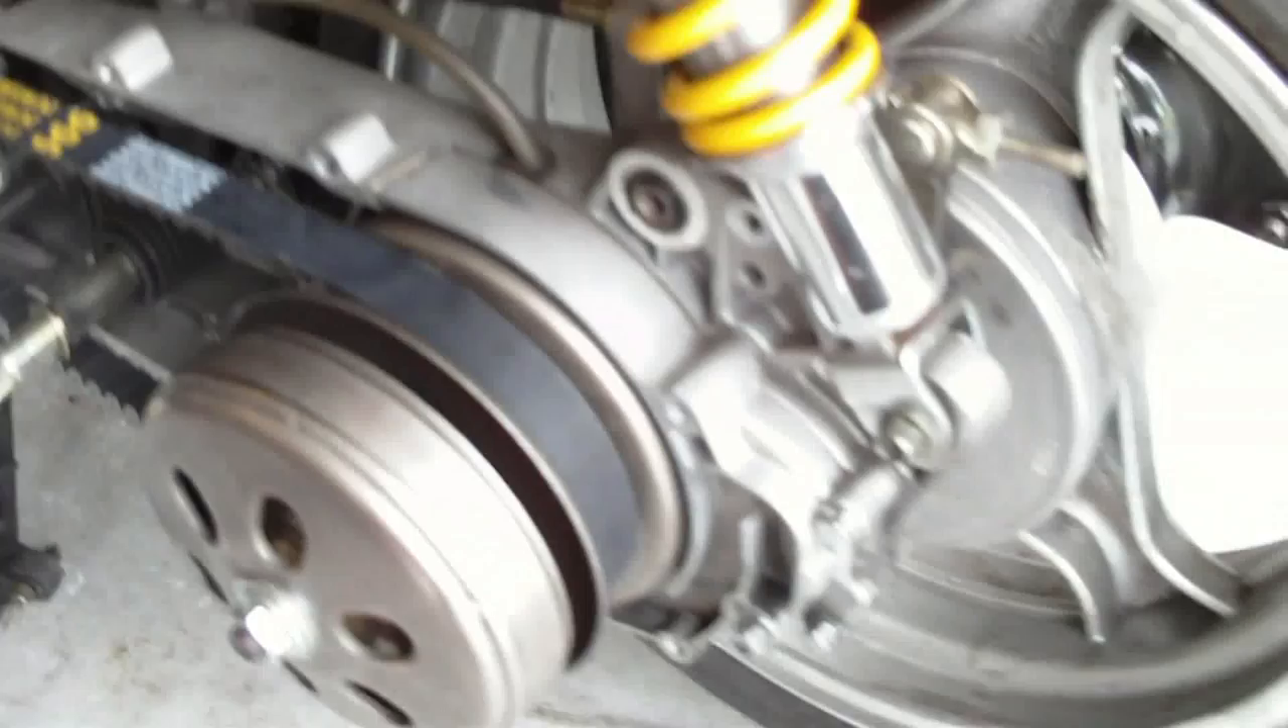There it is. The new belt is now on.